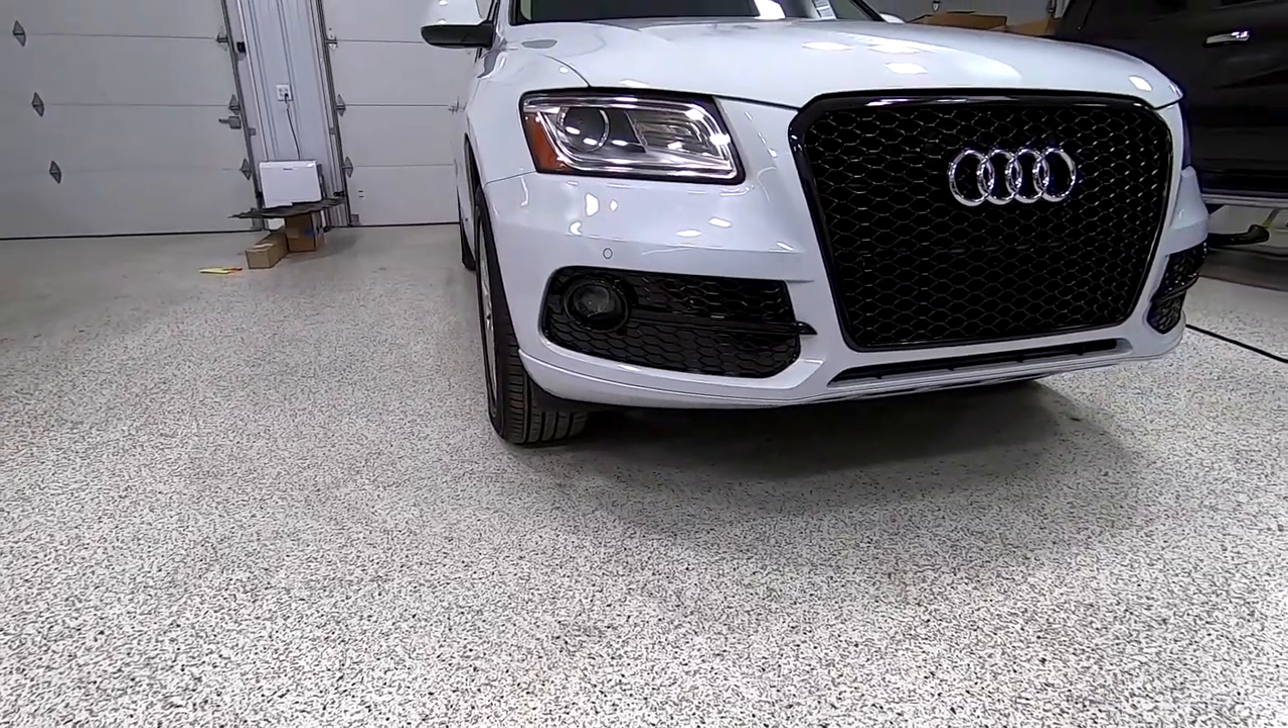We got the front end all back together.